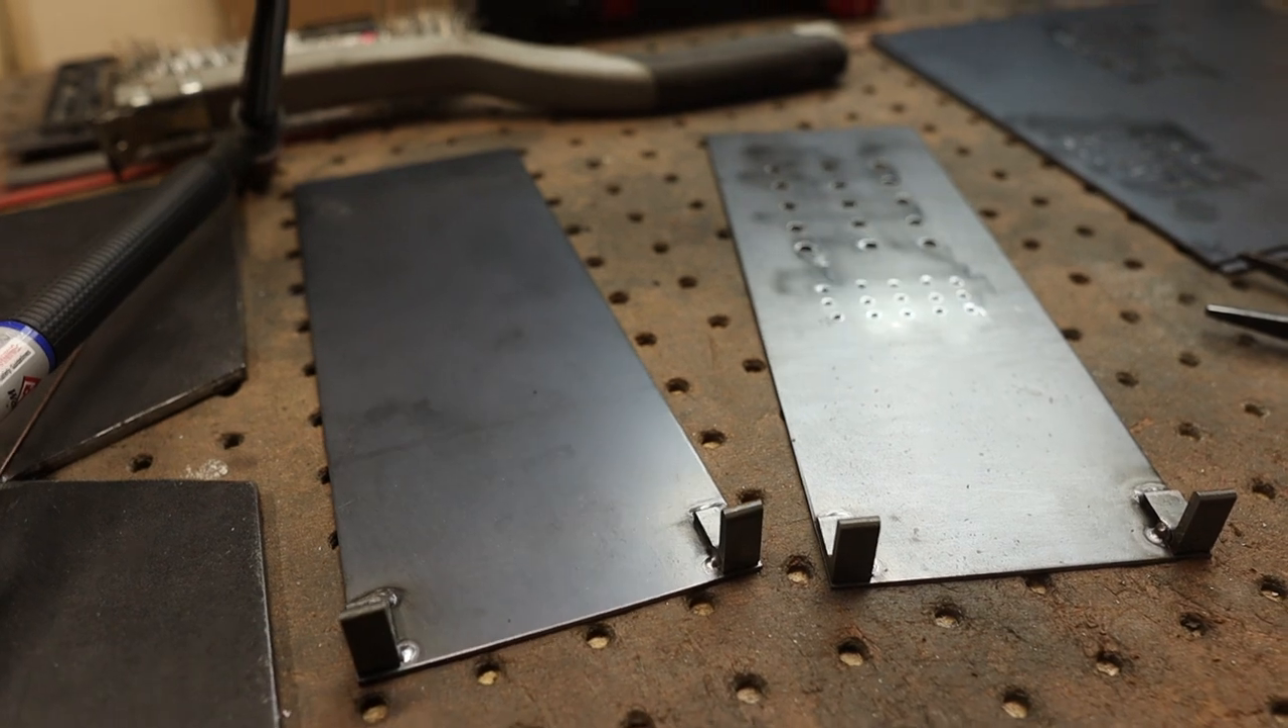First part of the welding sequence here I welded on these little tabs here and this is what will retain the faceplate.